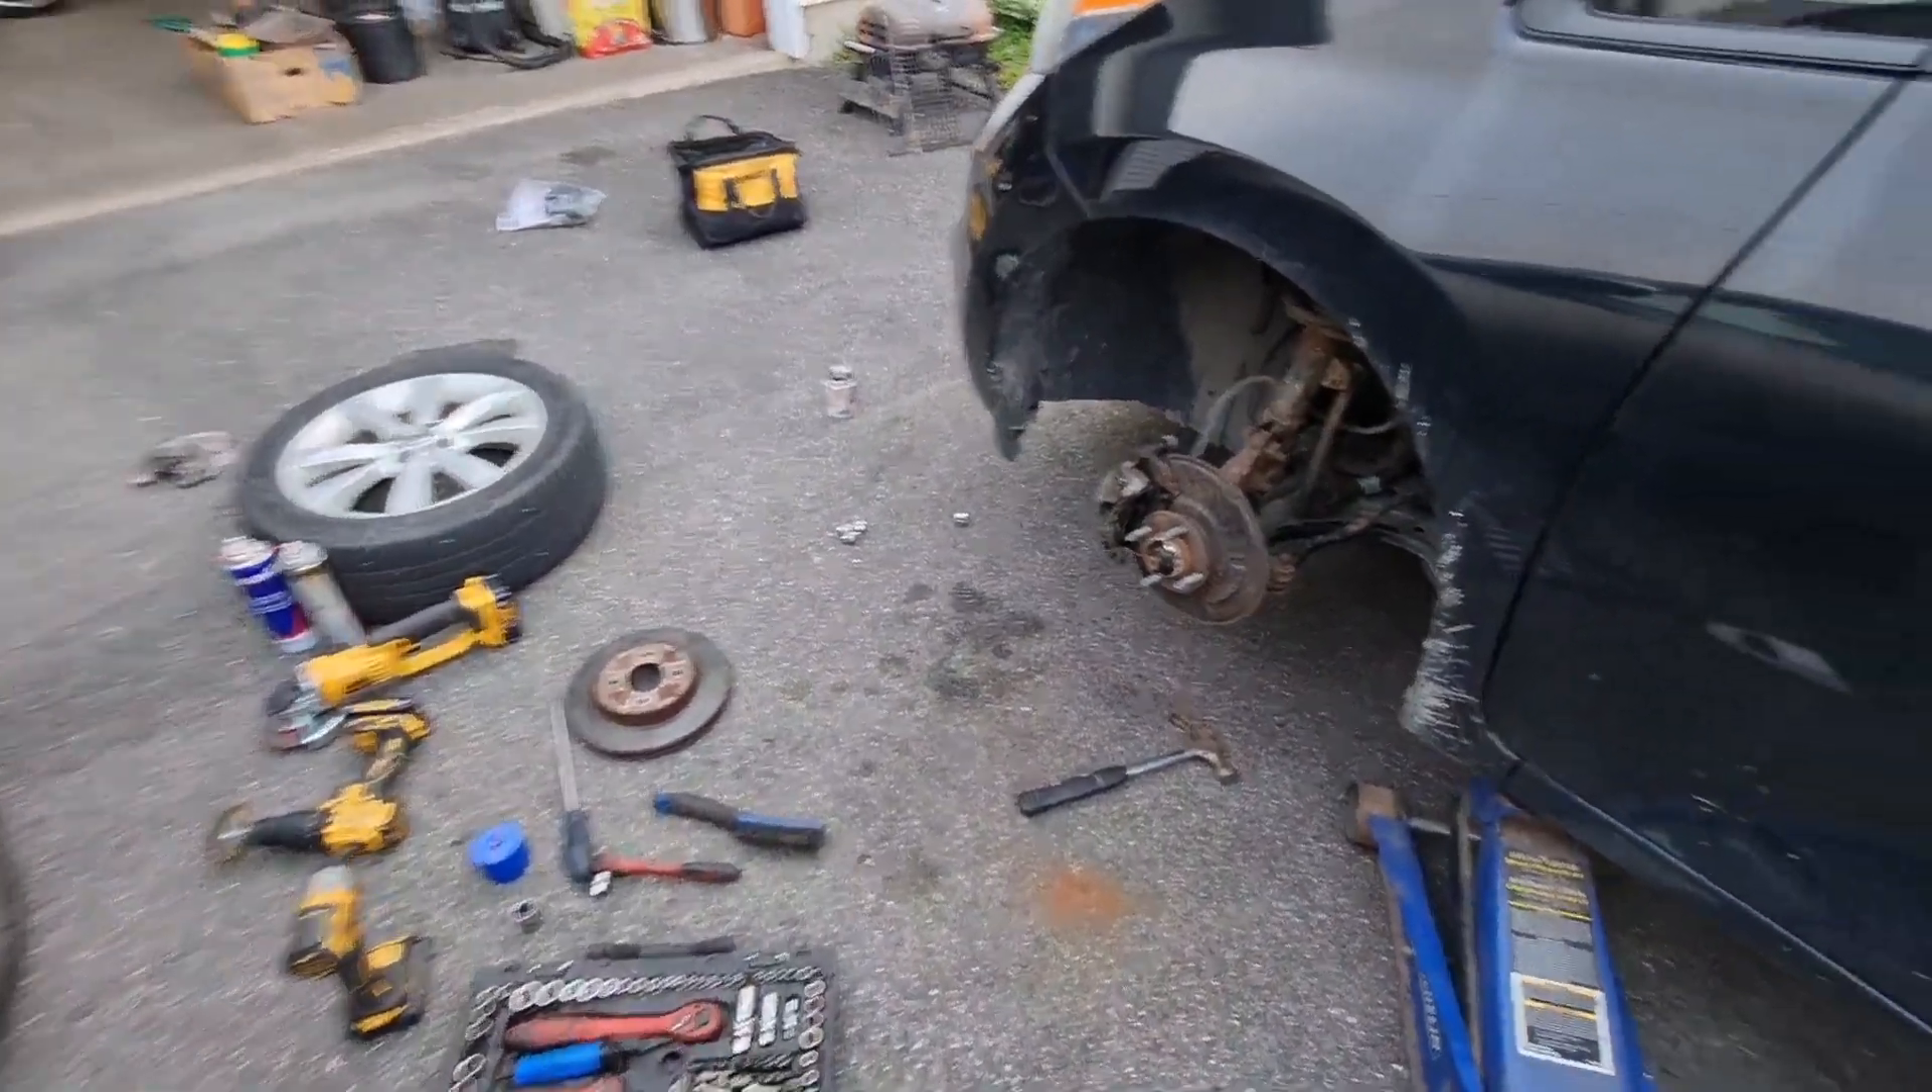Пока что предварительно собрал все на свои места только единственное что без диска.